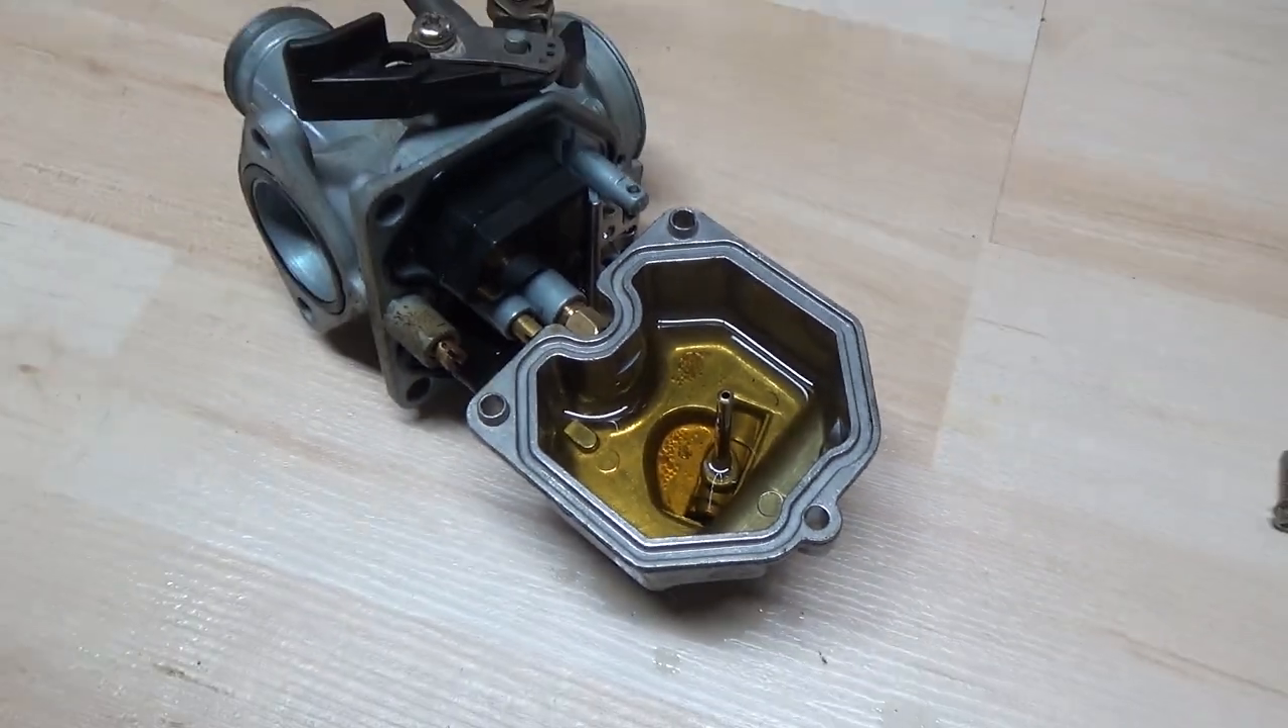Now that the sediment bowl is off we can have a little look inside of our carburetor here.